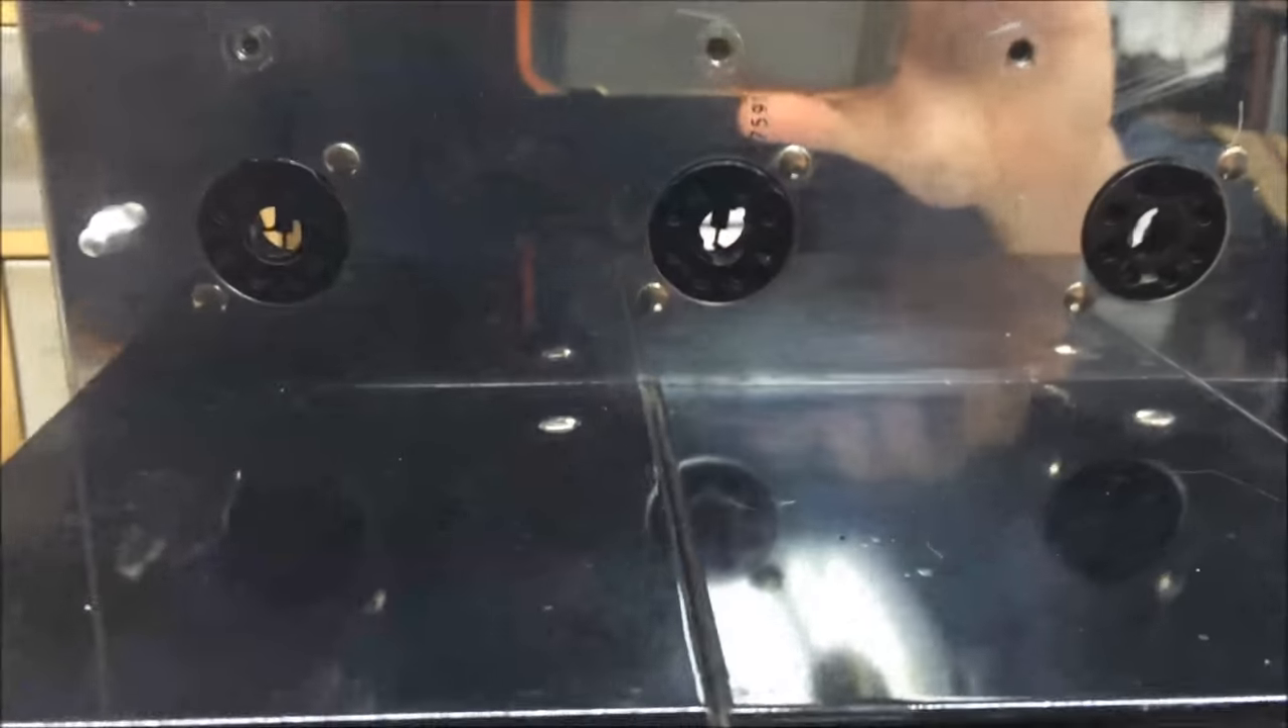As you can see i've removed the larger output tubes and as you can see here along the way i have removed the four screws.